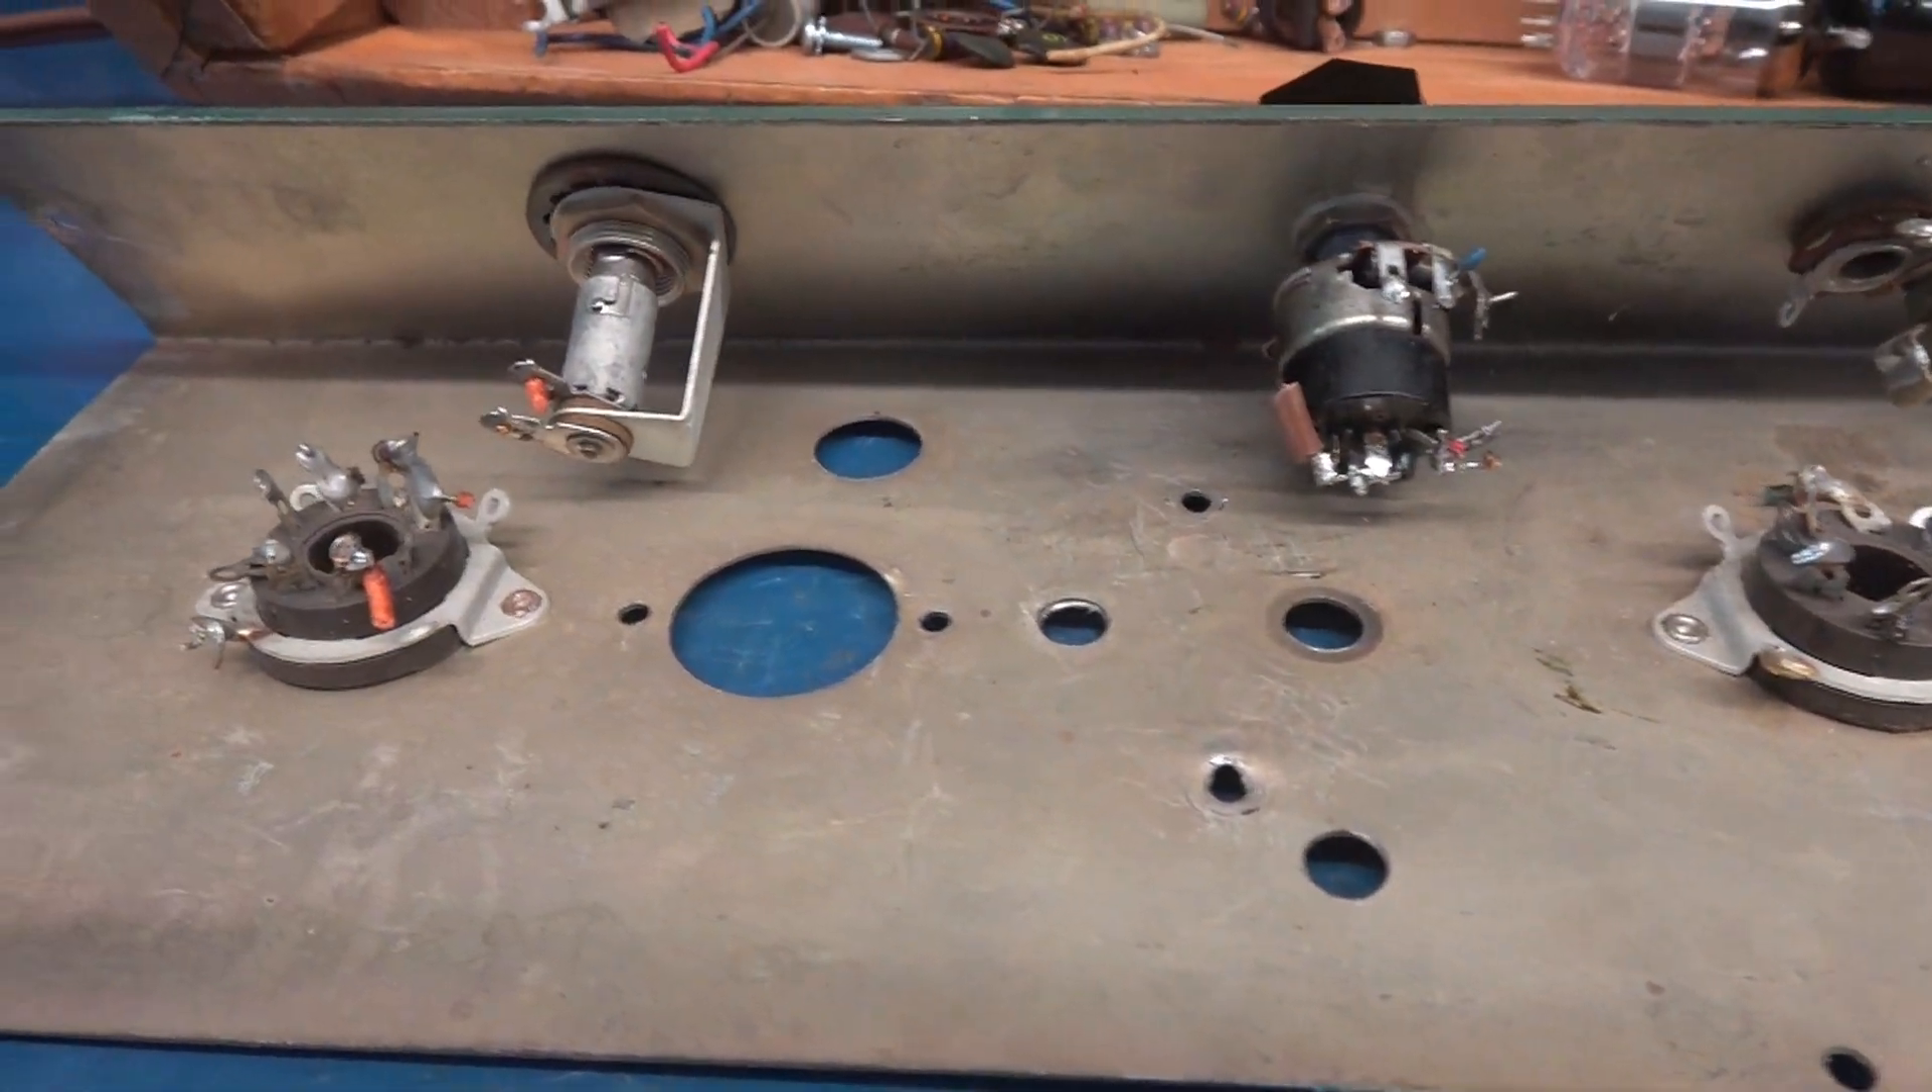Stripped down chassis. Right down to the tube sockets, a couple jacks, volume pot.